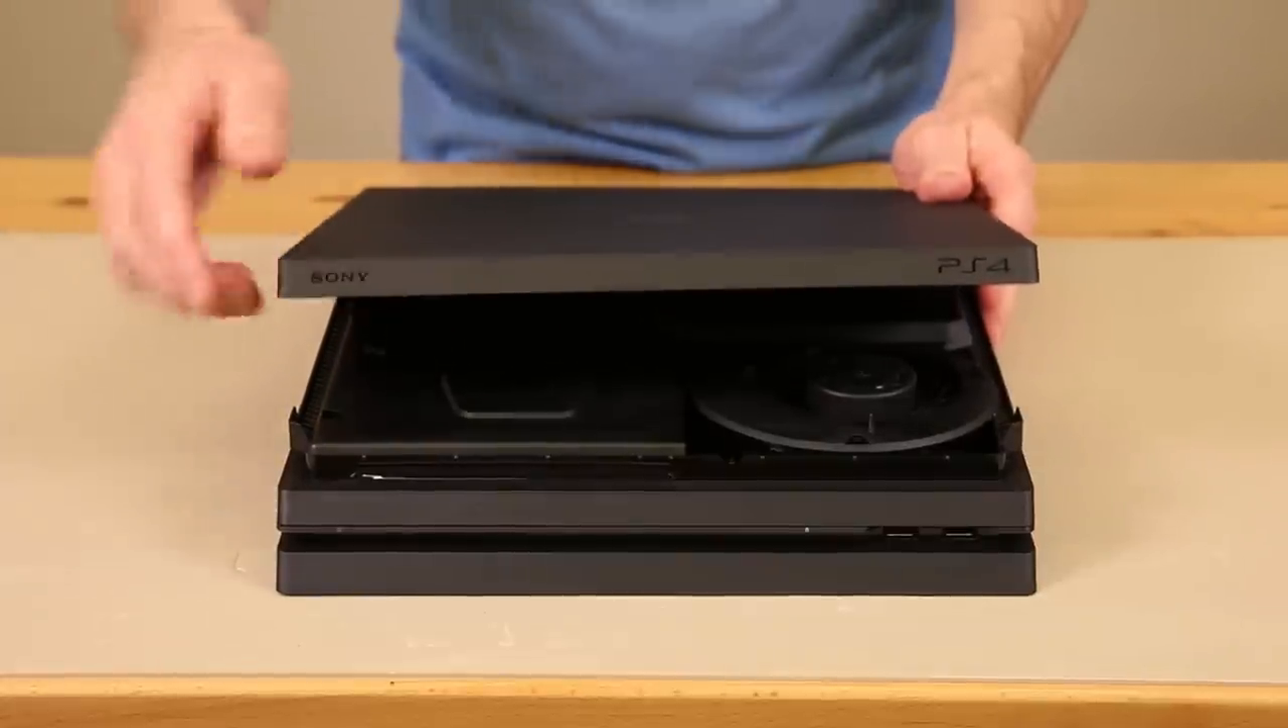Now for the top cover, we'll want to make sure the front is facing the front. Put the back on first like this. You can see this is up in the air so it's angled up.